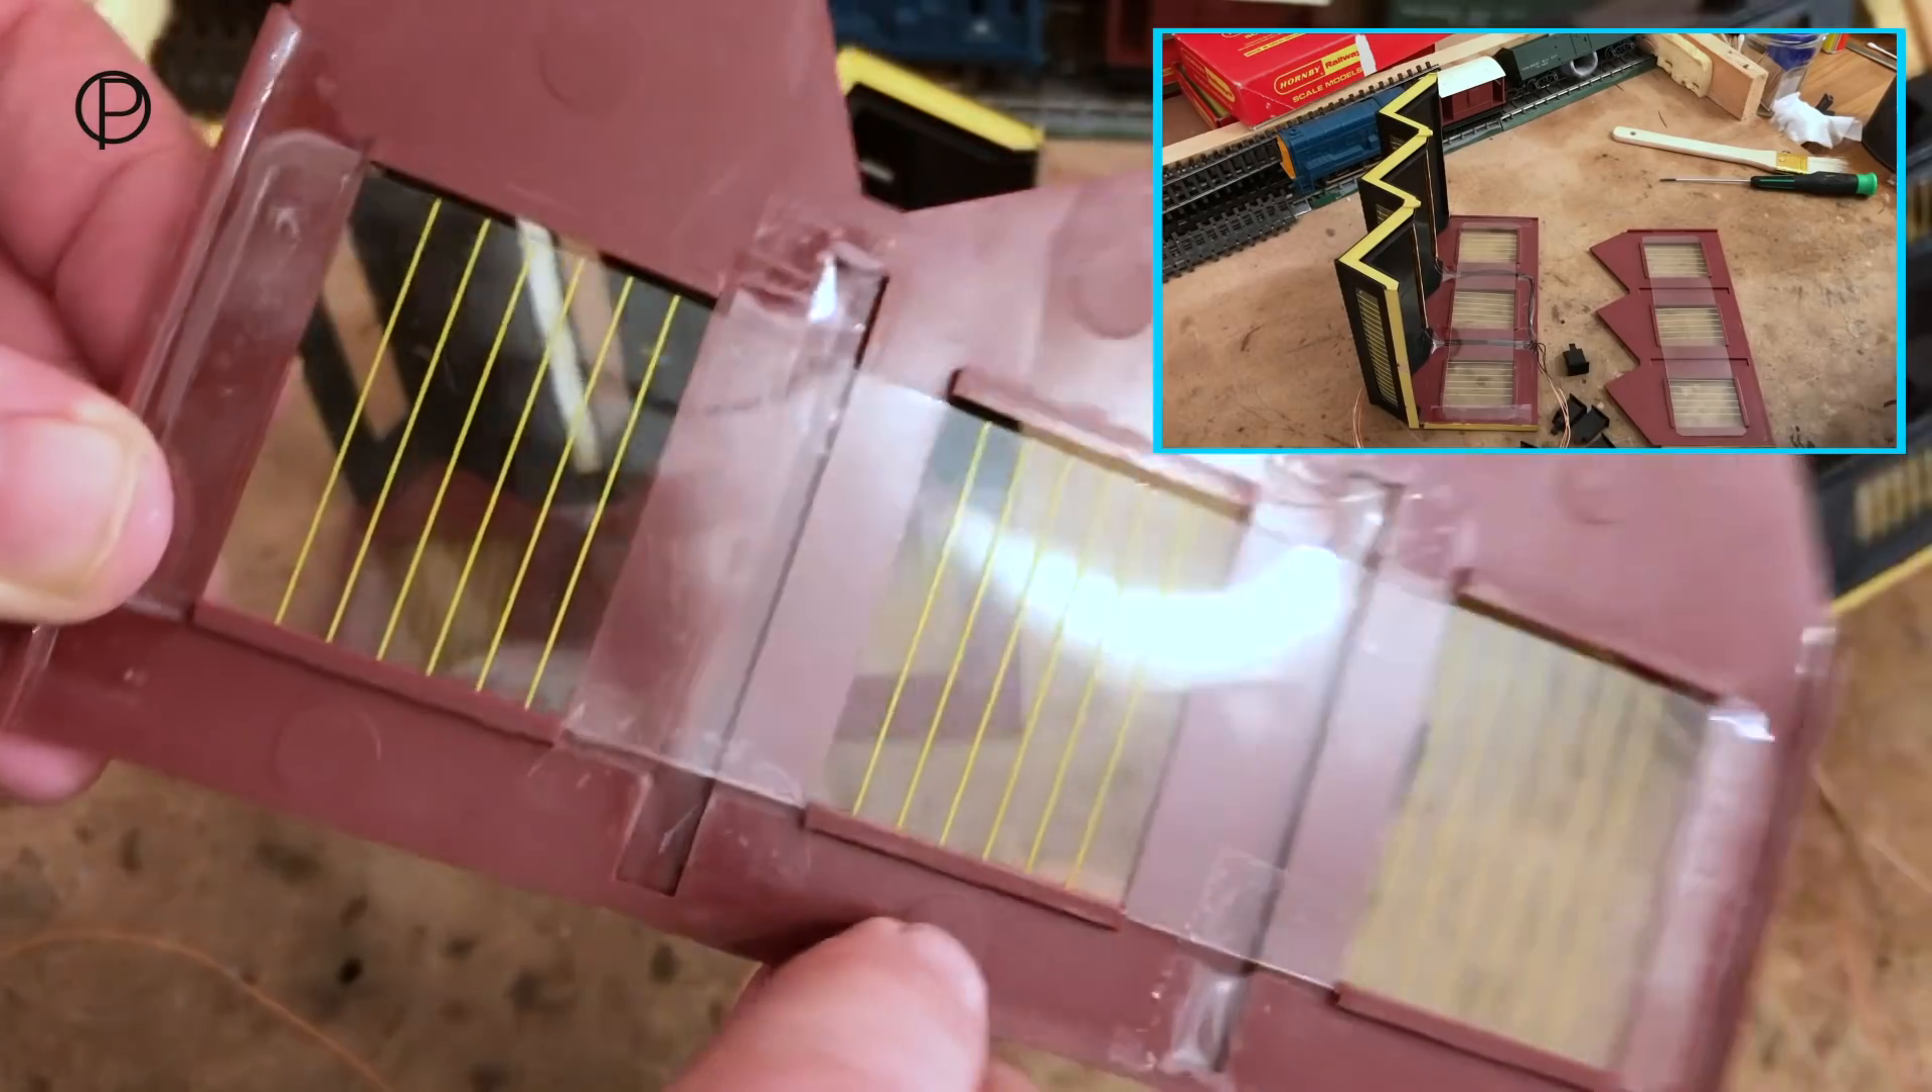So I've reattached the glazing strip as best I can given that it shrunk slightly.